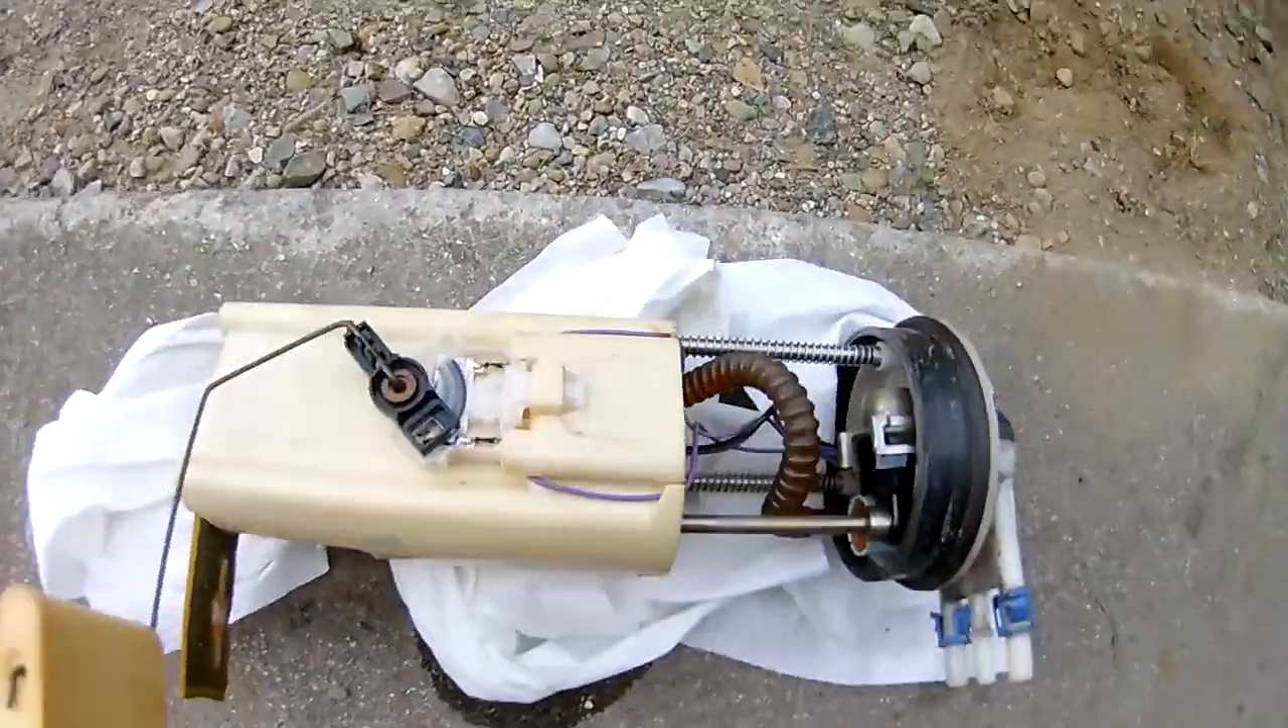So the fuel pump assembly is out now.